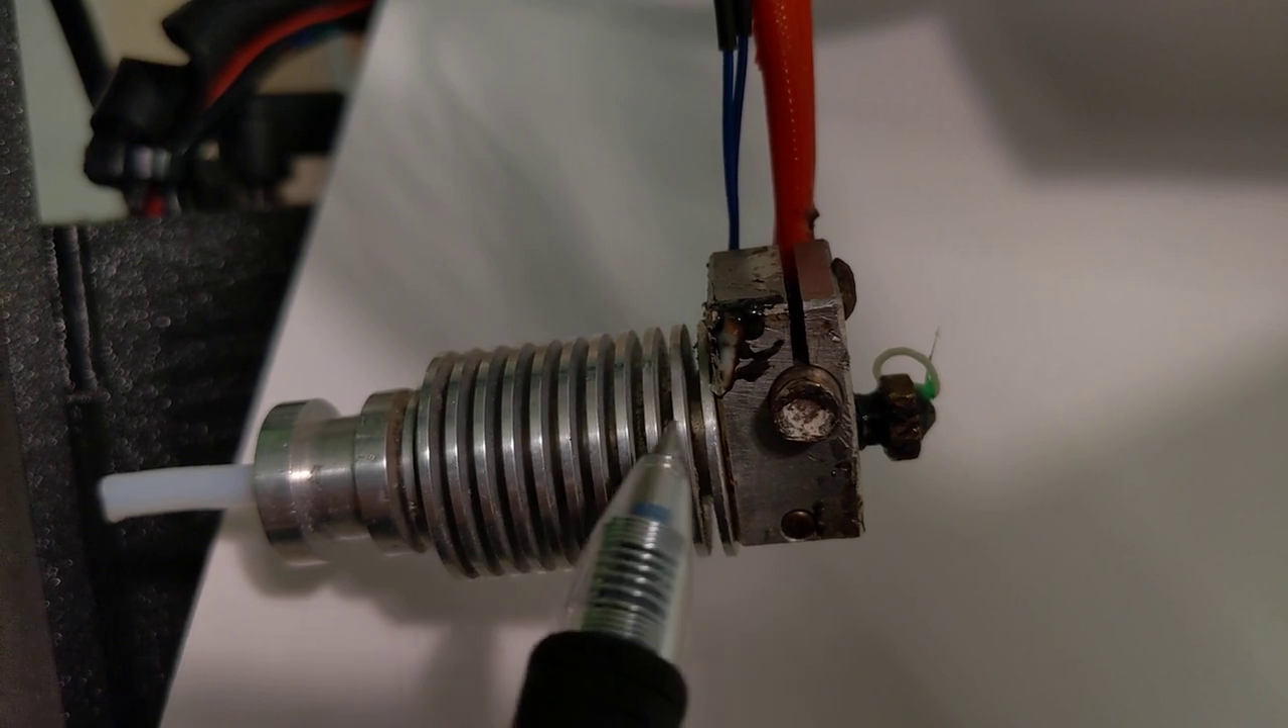So what's happening is this heater block is right up against this.